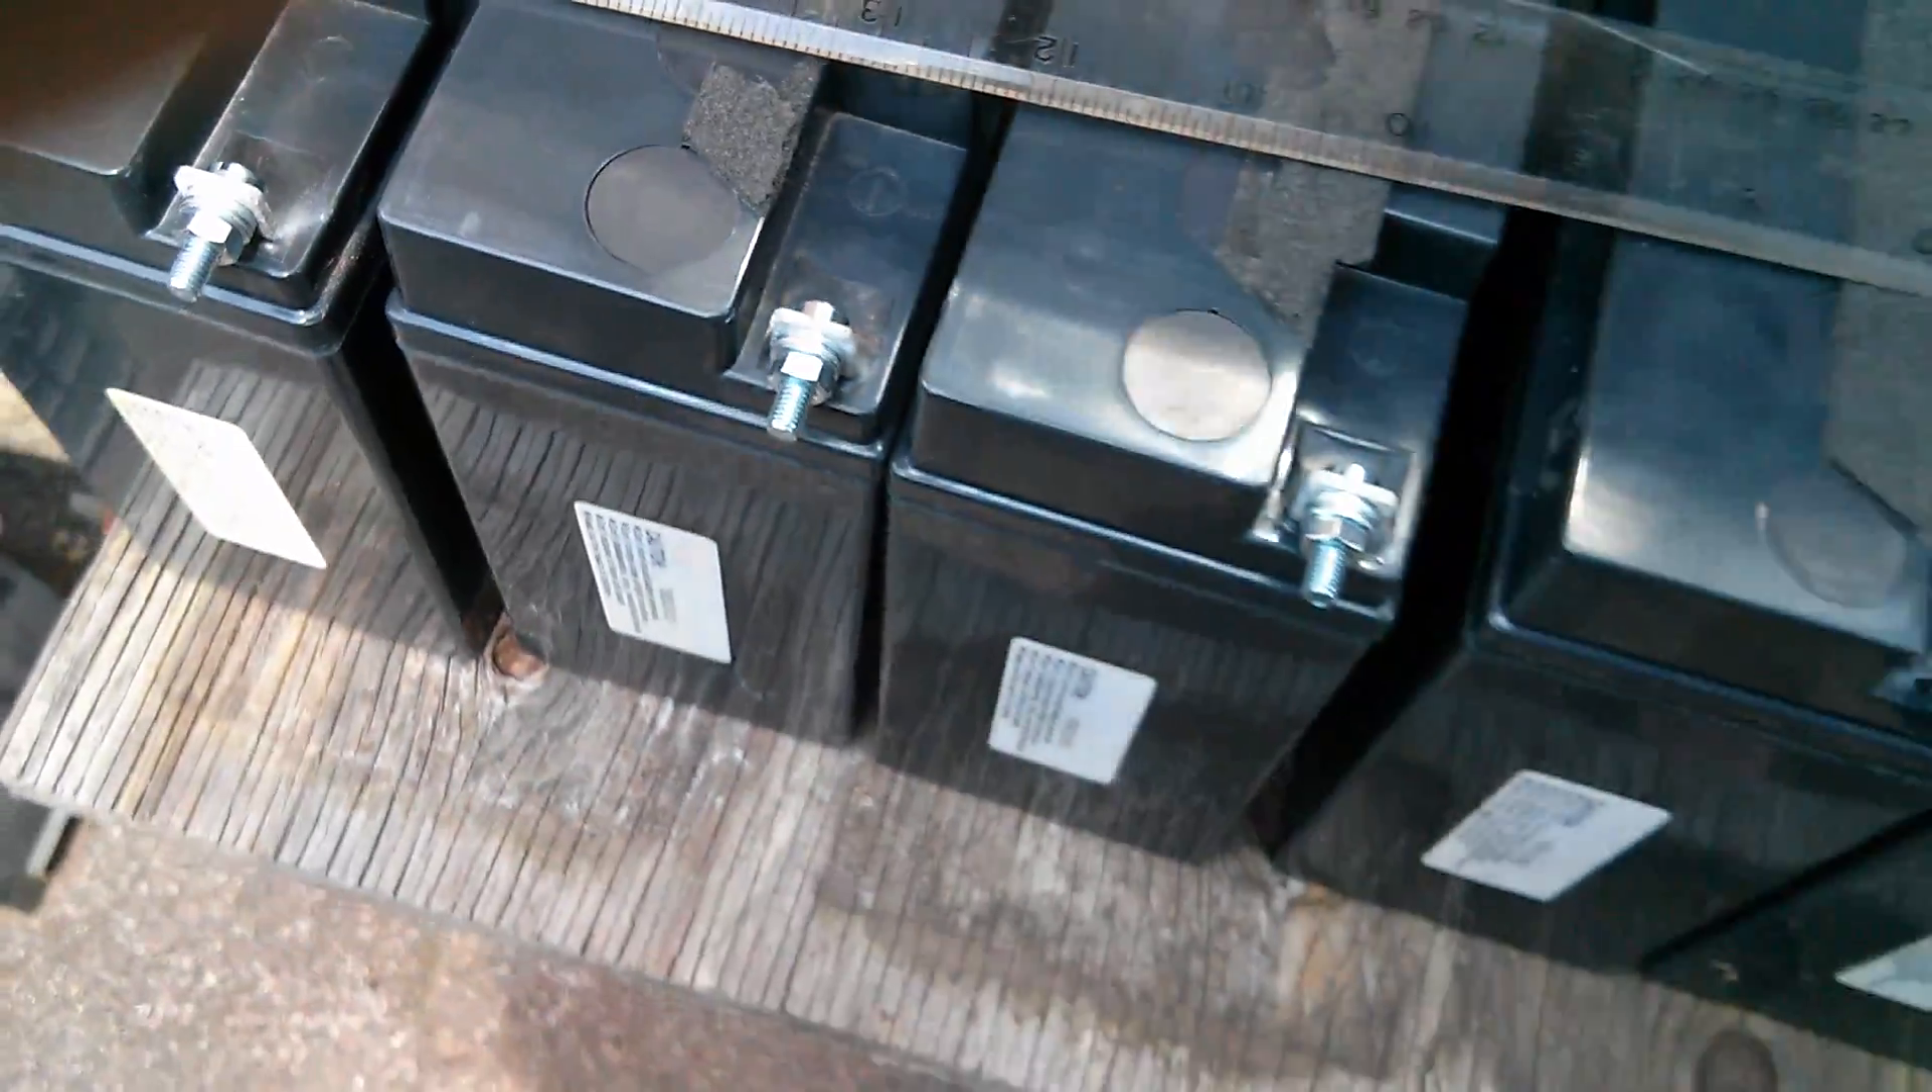And we've got bolts in the battery terminals now with washers and standoffs and whatever.